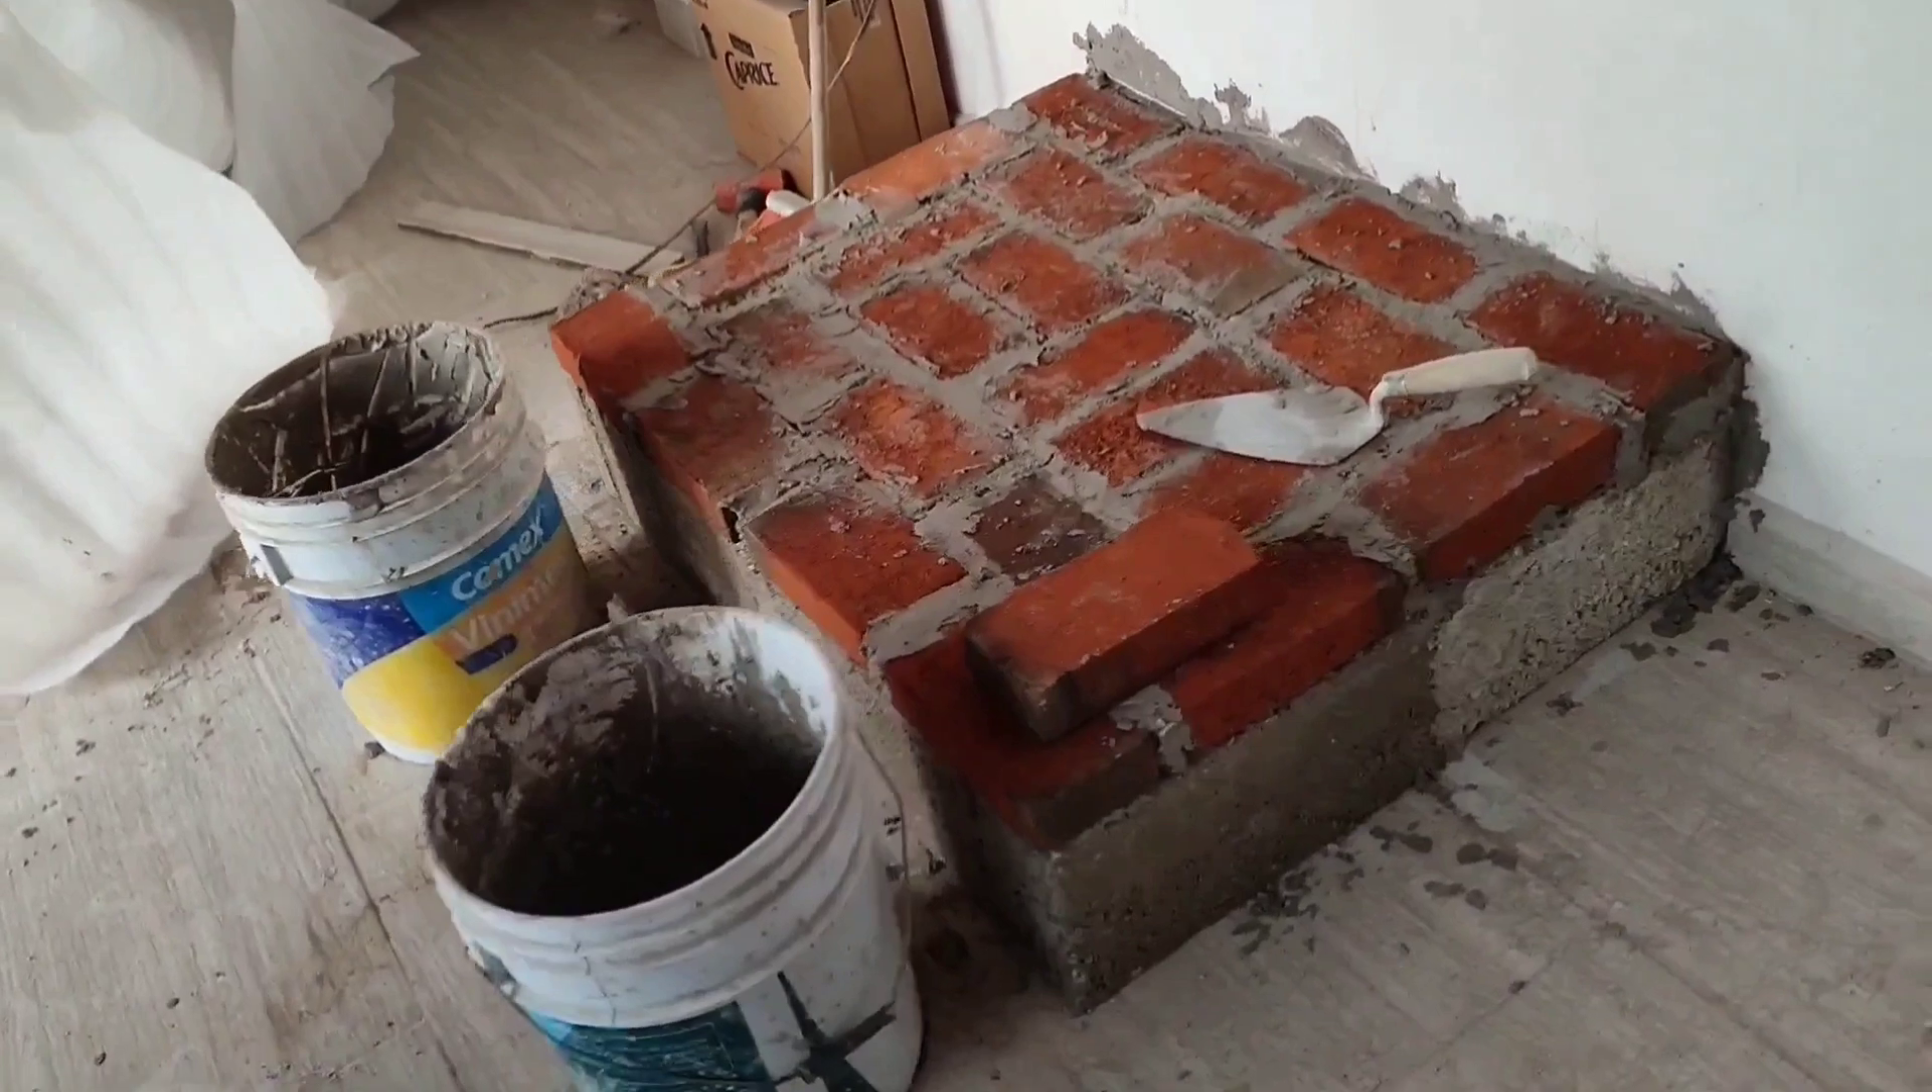Así es como queda una vez que los tabiques ya están pegados a la plataforma del block.